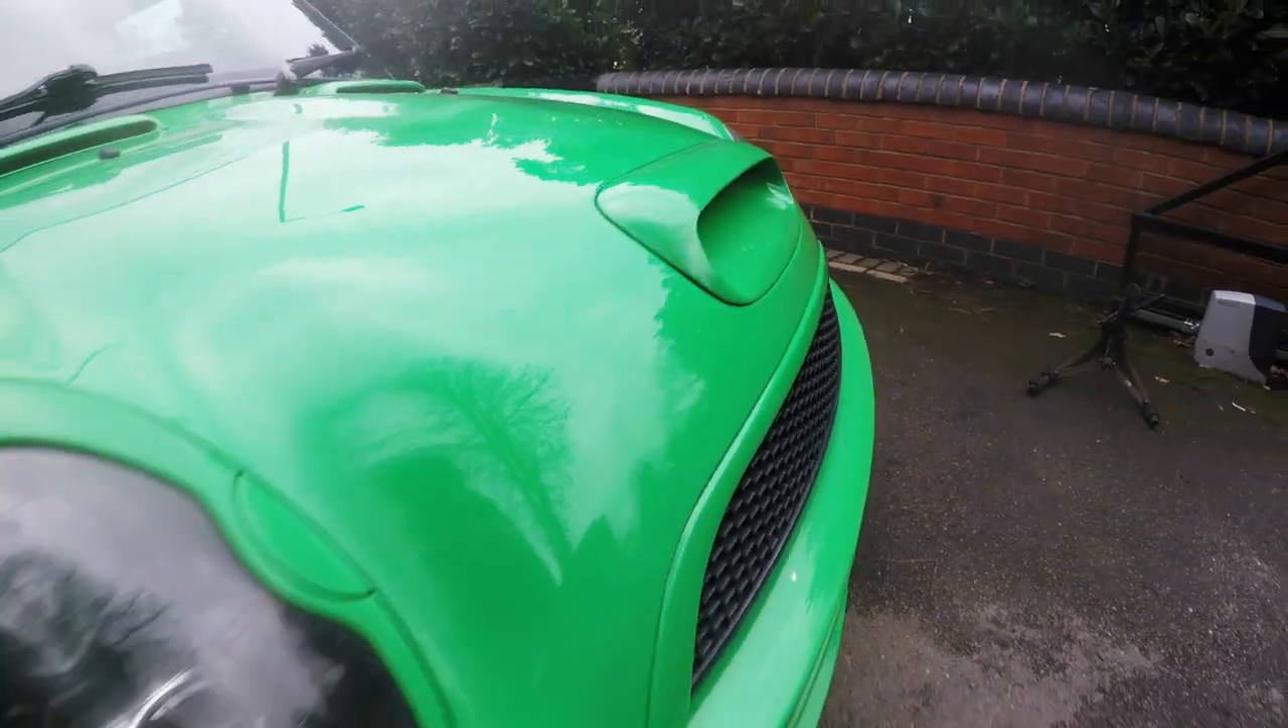Okay, so that's the larger Leap Bonnet Scoop fitted to the car.